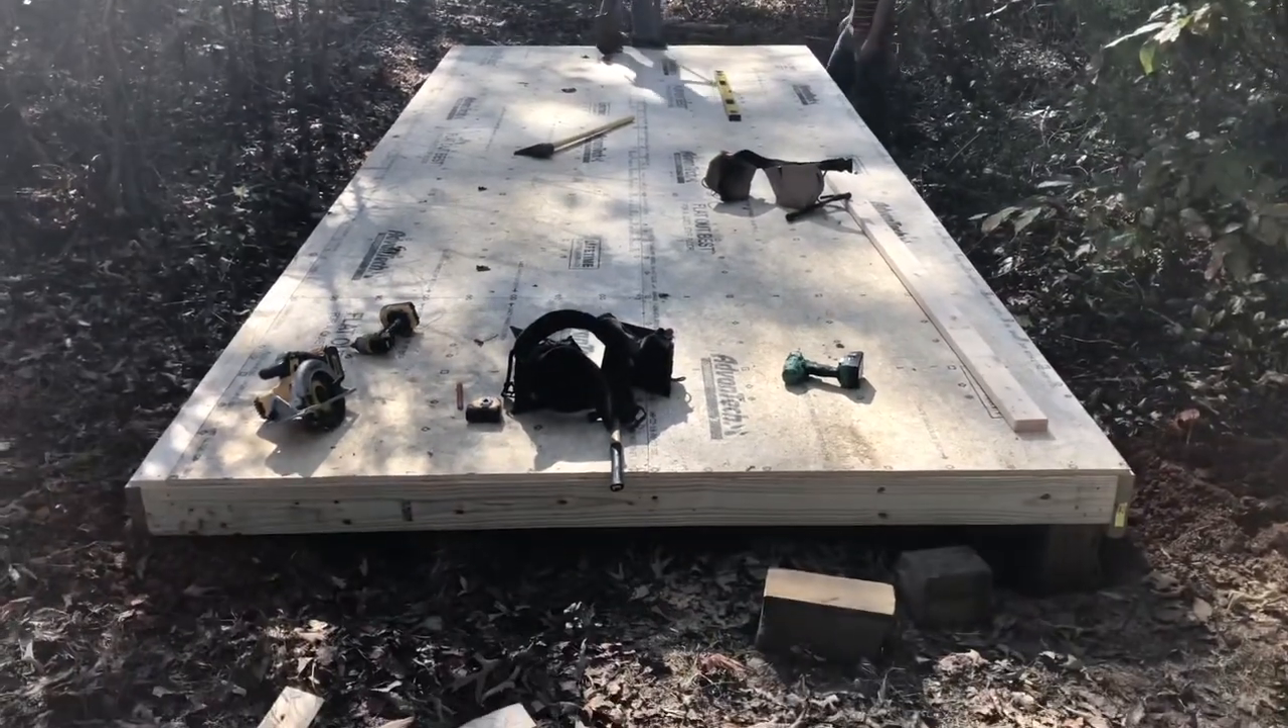Well, this is how much we got done by lunch. So we got the floor down.